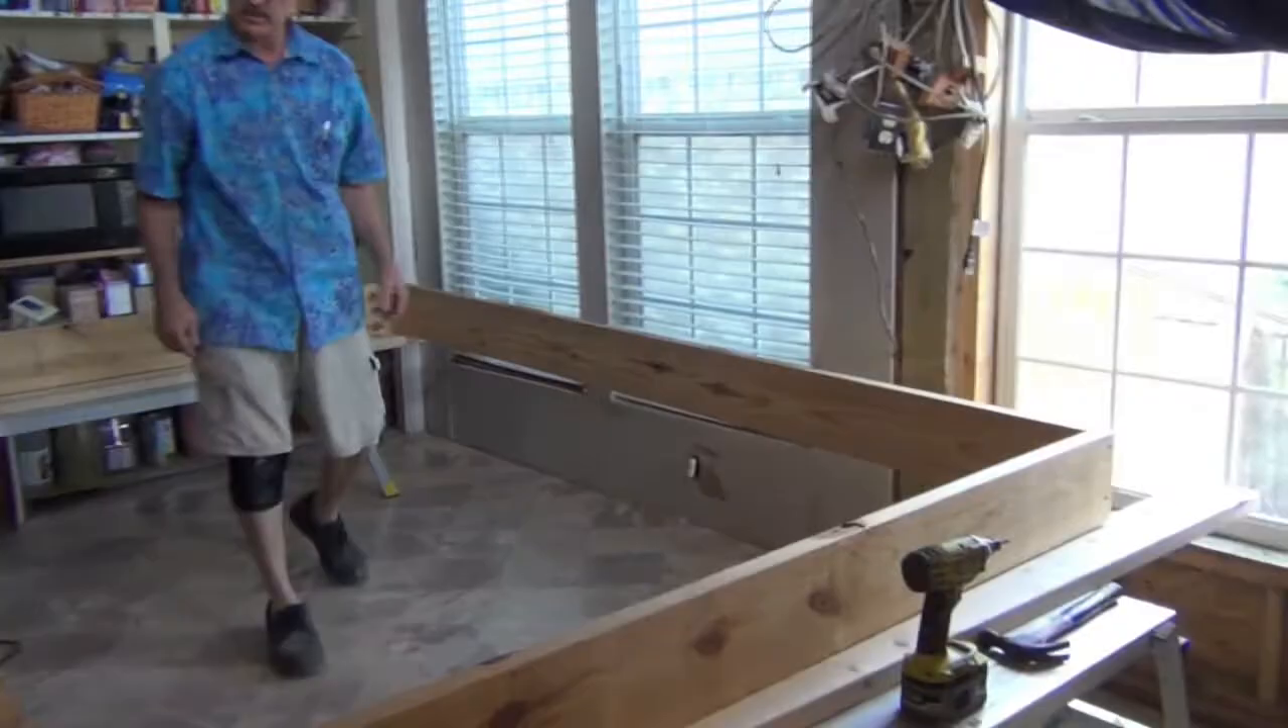Okay, we've got our box built now. This is our first tray.